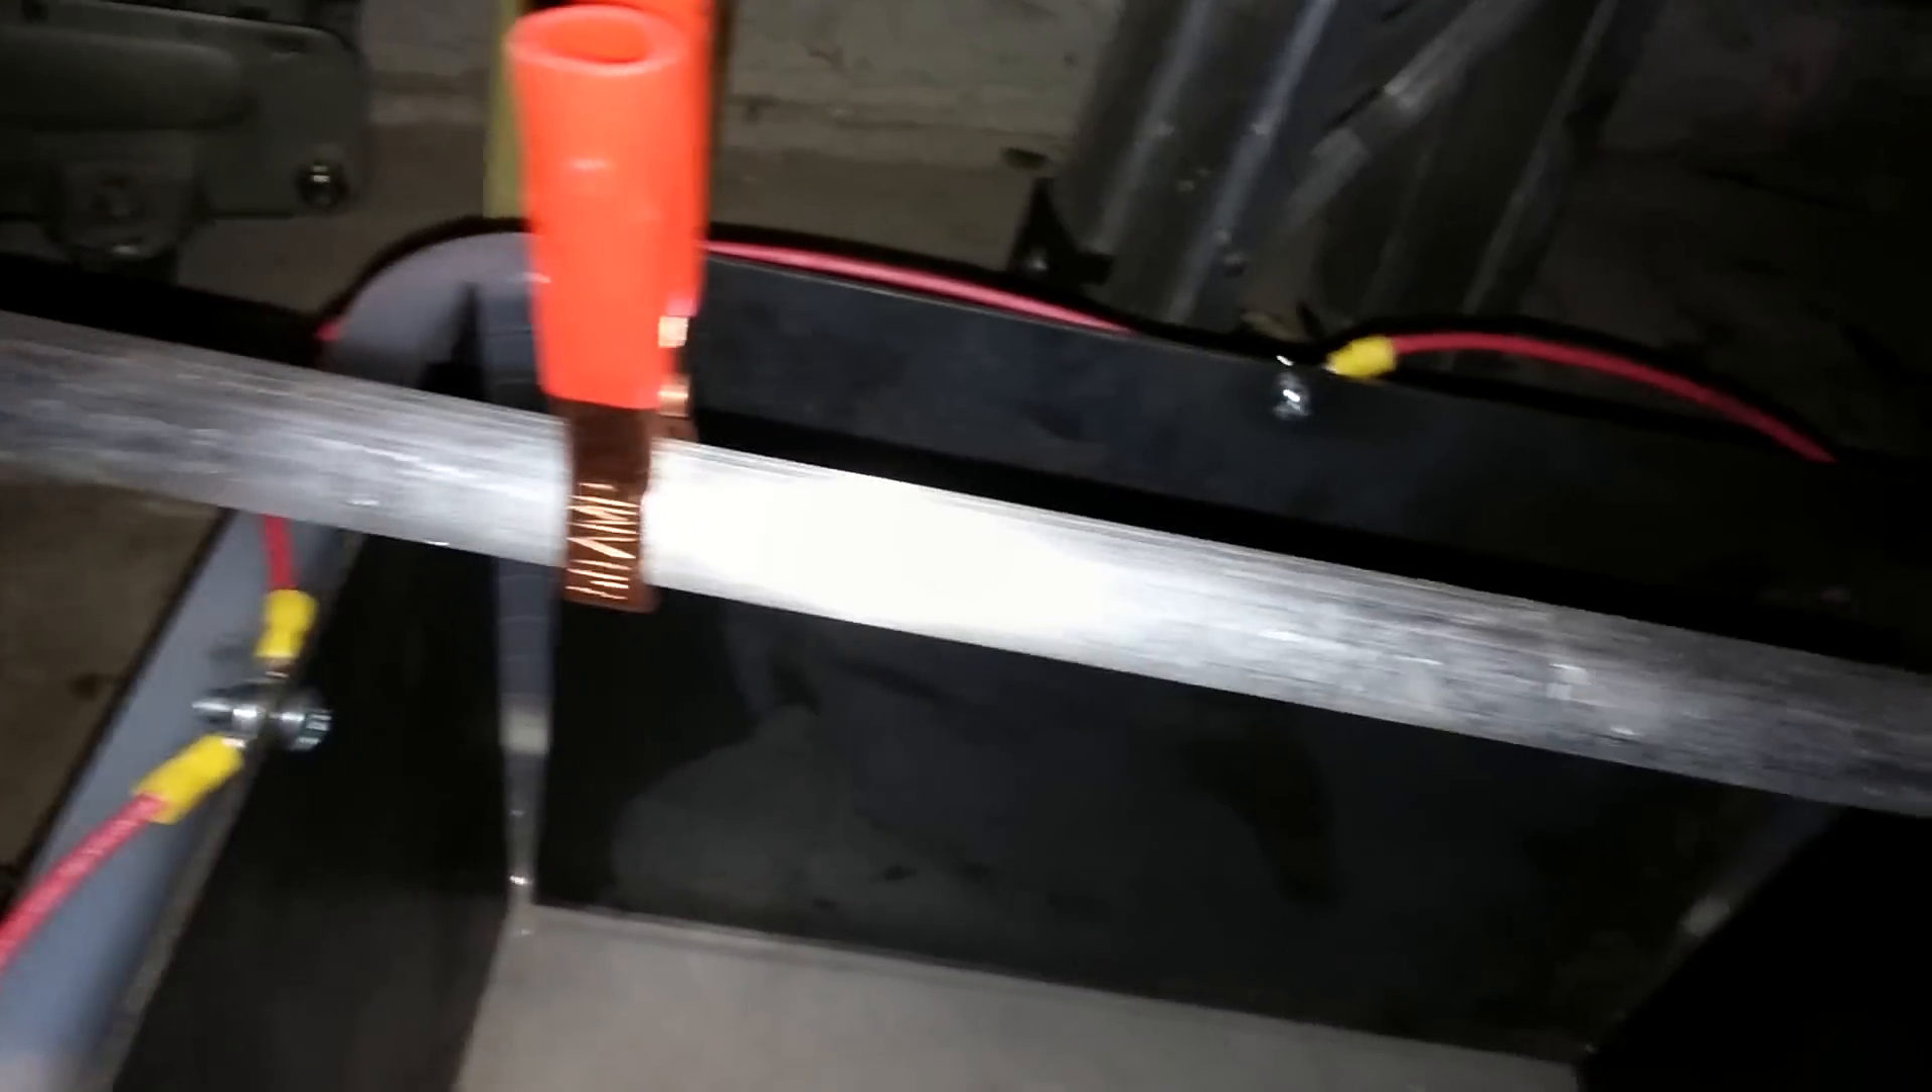You can see I've already got the clamp on.